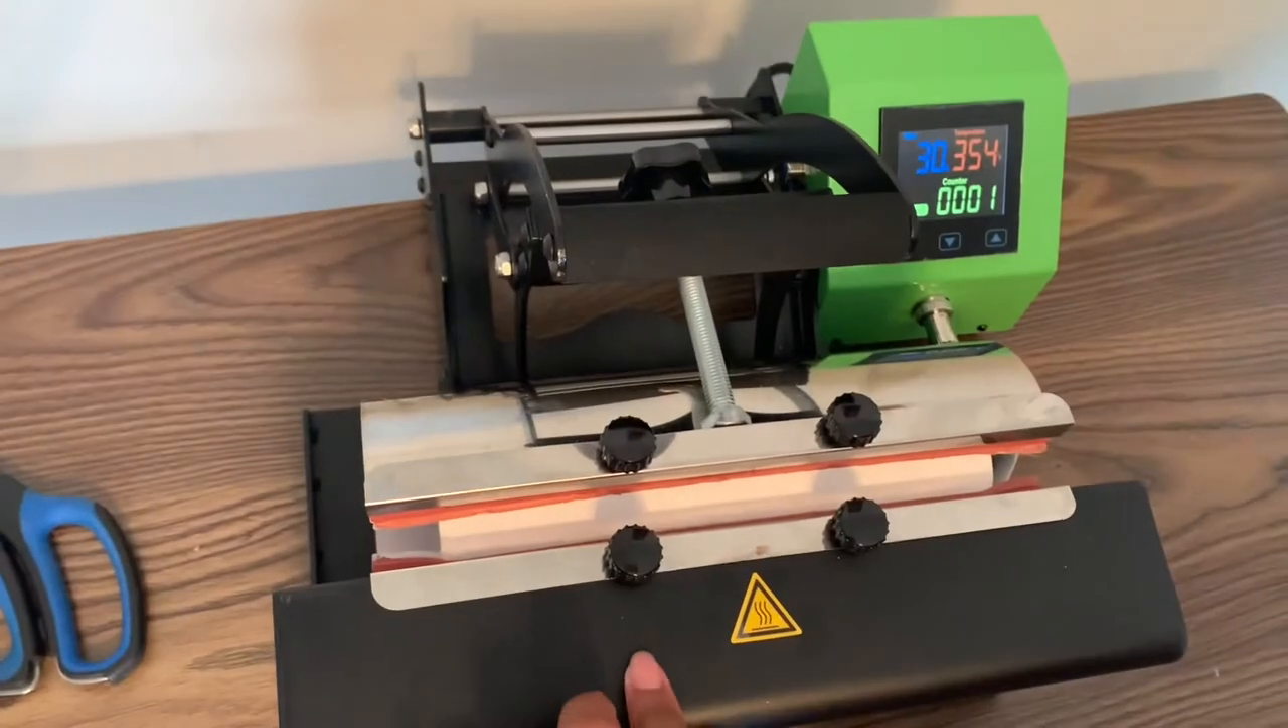You will see that our tumbler press does not close completely.